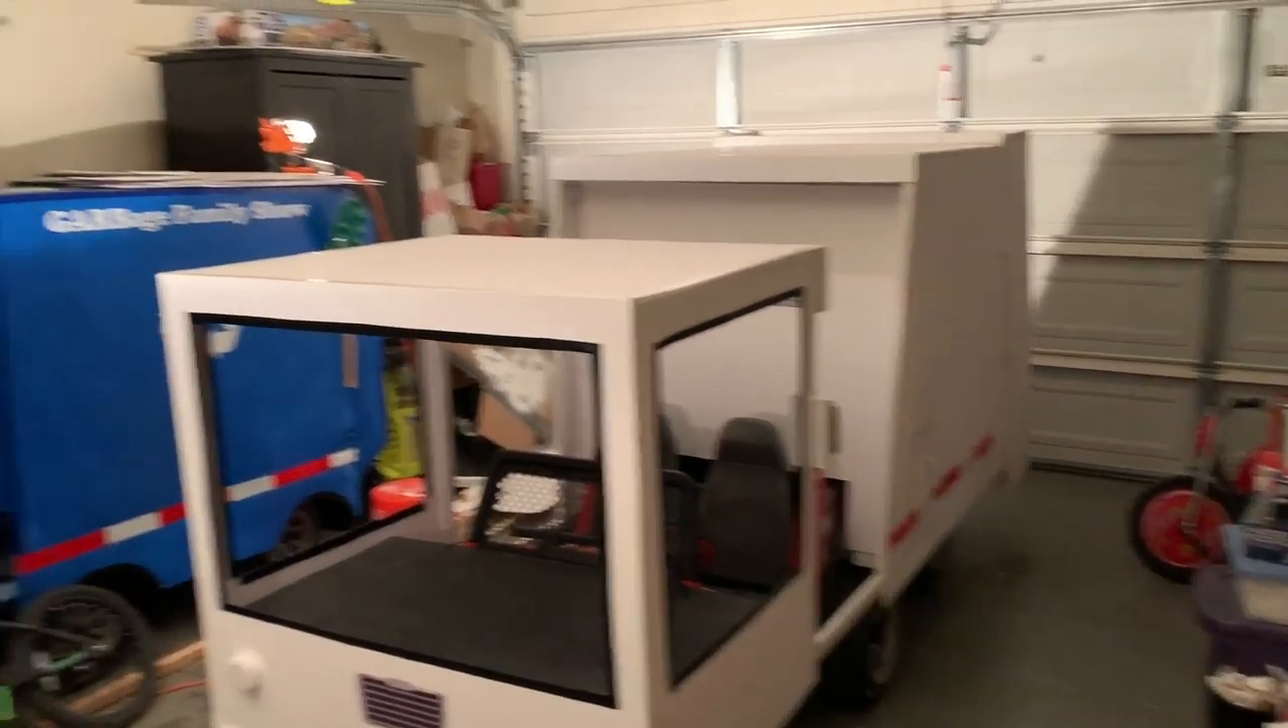The truck is finished with the exception of the rotating beacon. It's going to go up on top.